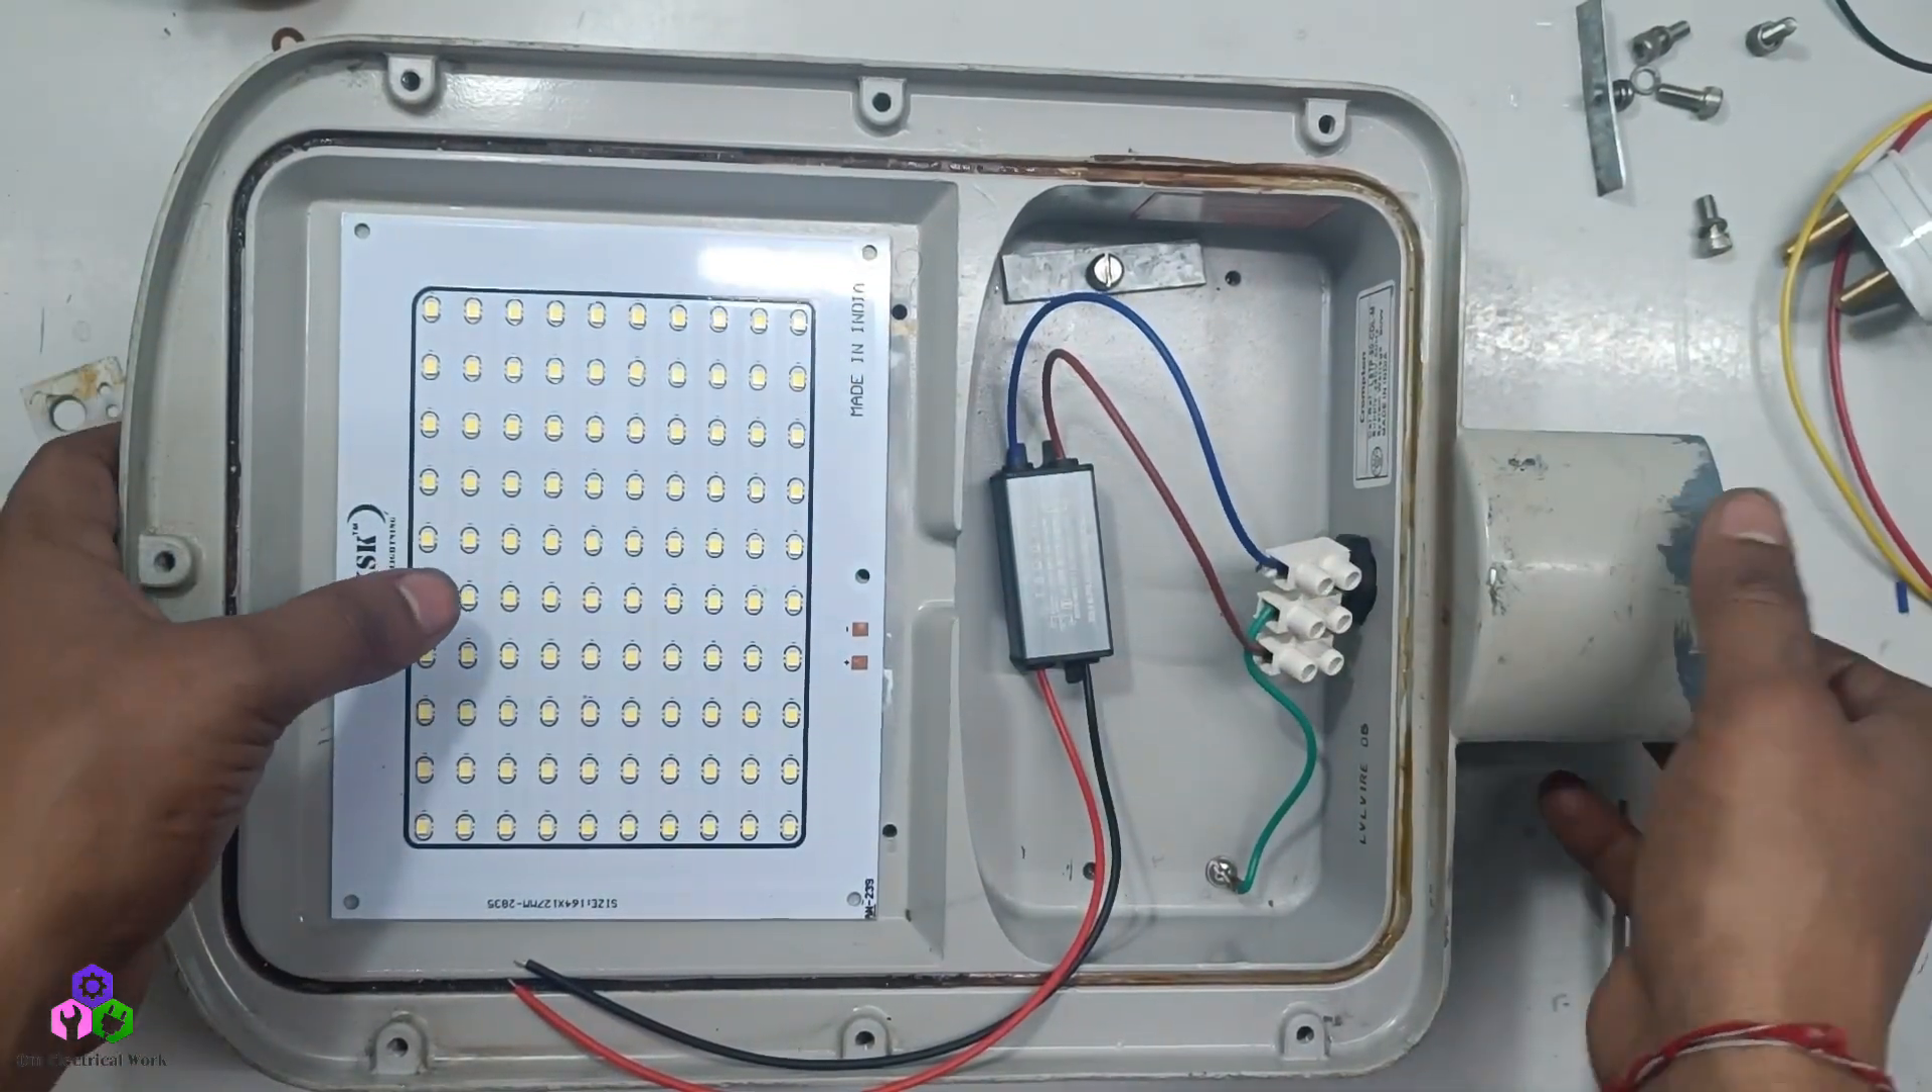گائیز ہم نے ڈرائیور لگا دیا ہے۔